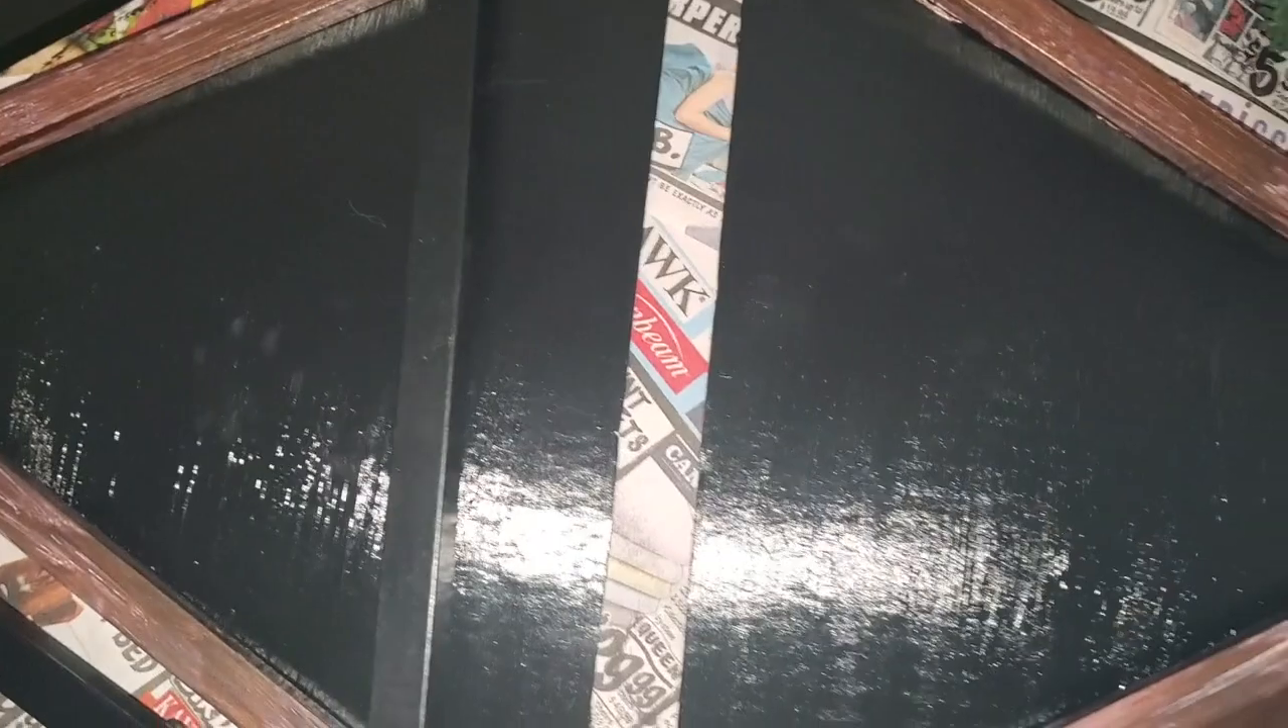When I put the backings back in there's this gap in the middle.